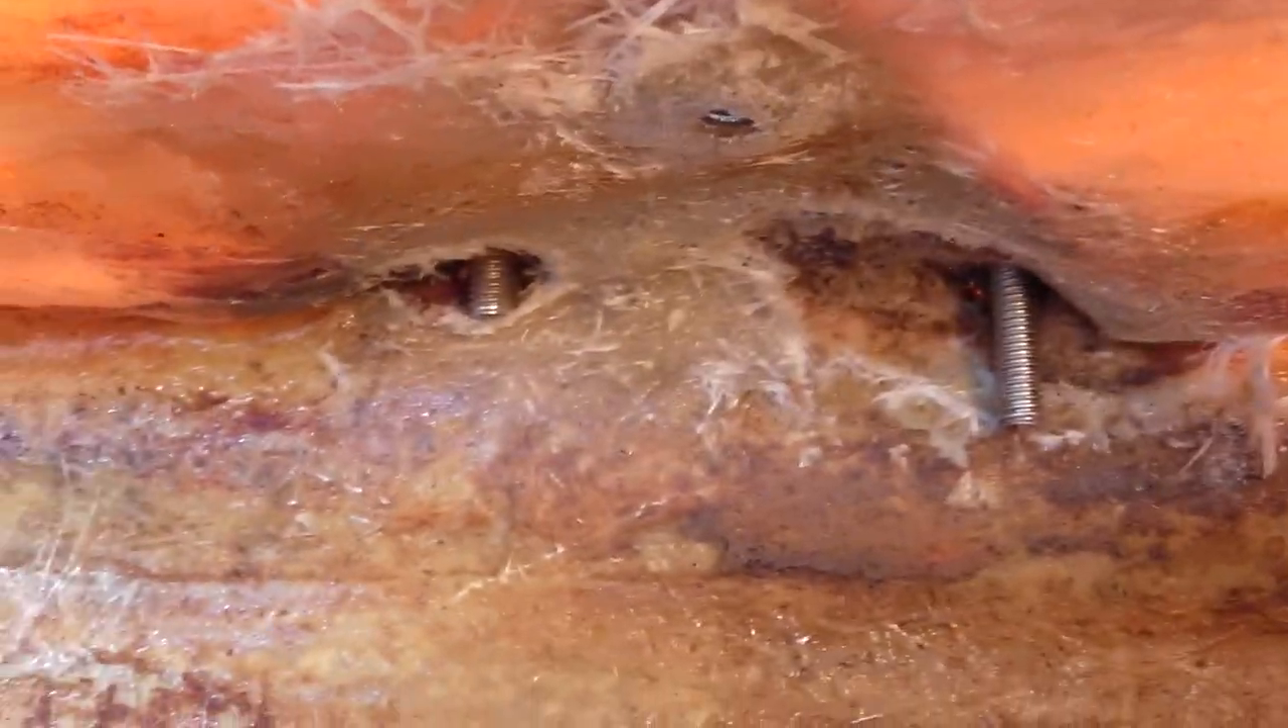So on the inside, that's one of the long bolts gone right through.